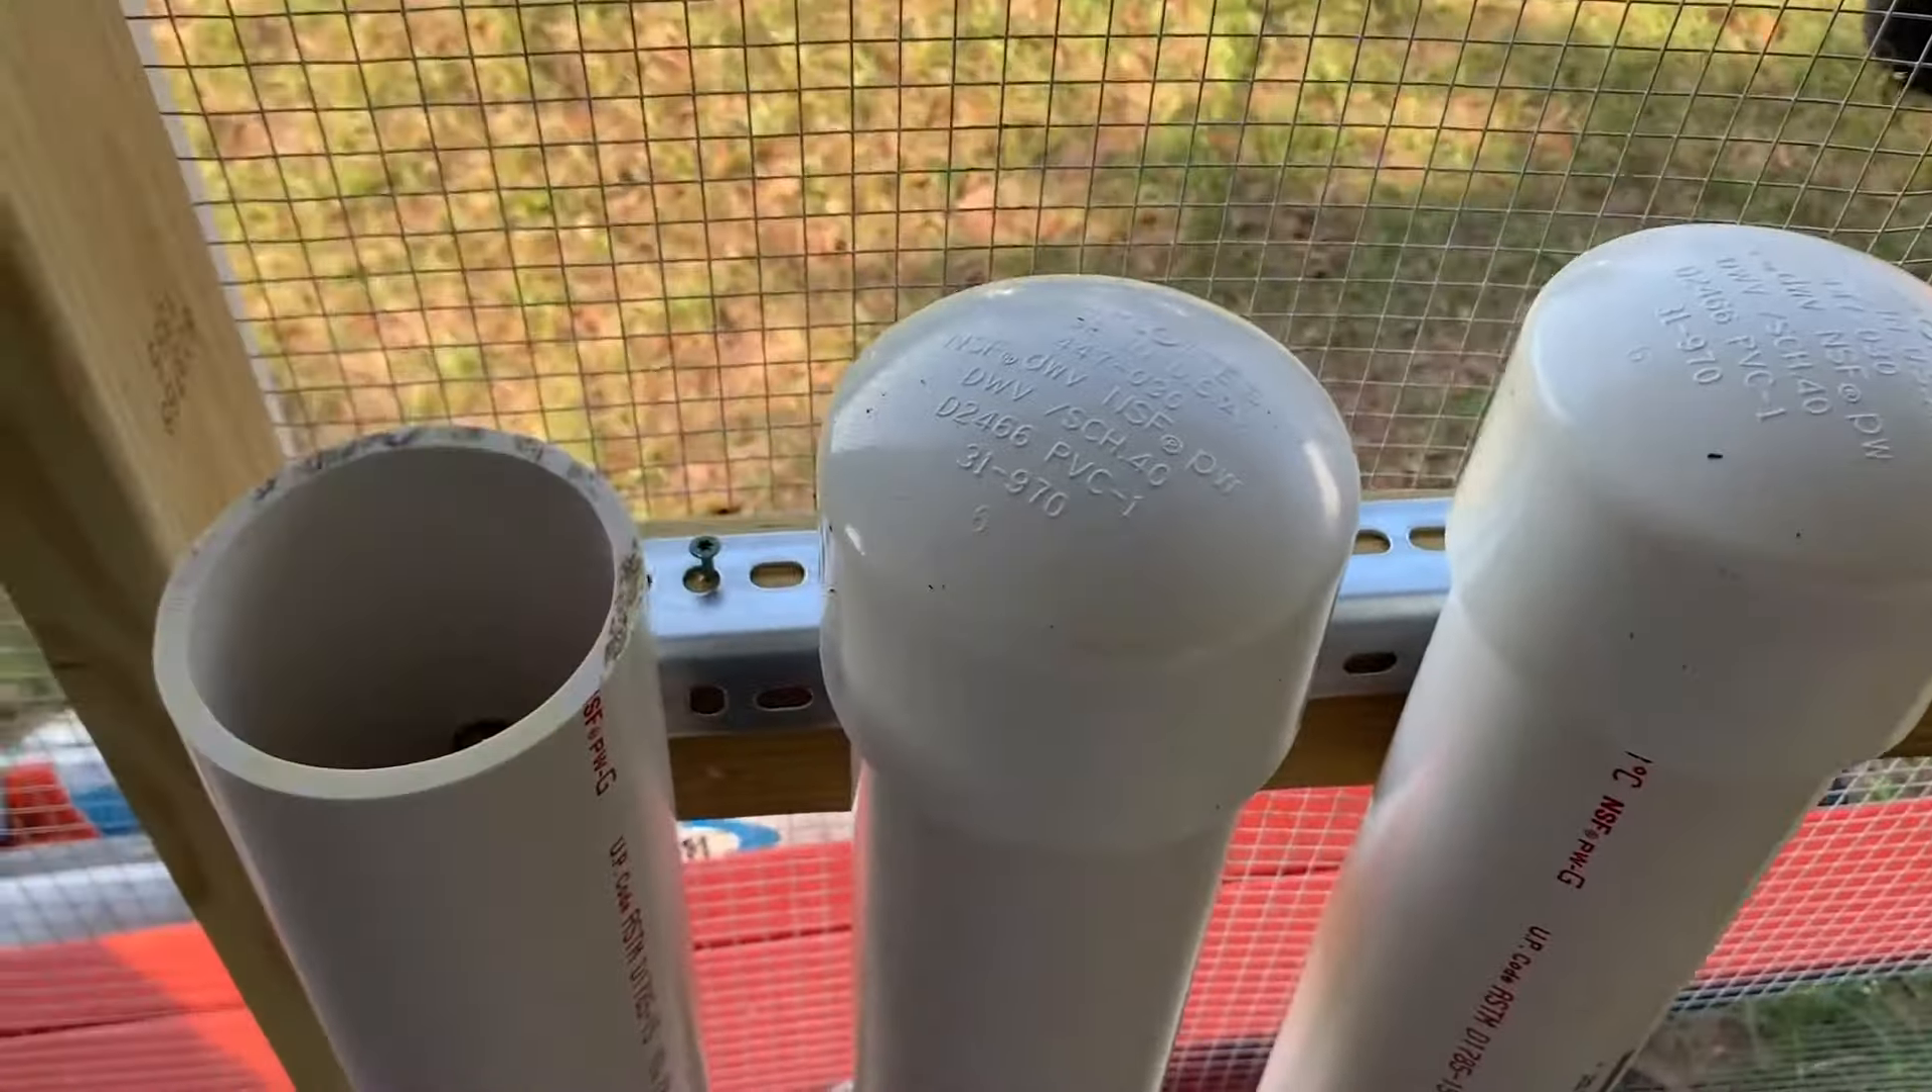So you can see I put some caps on here.